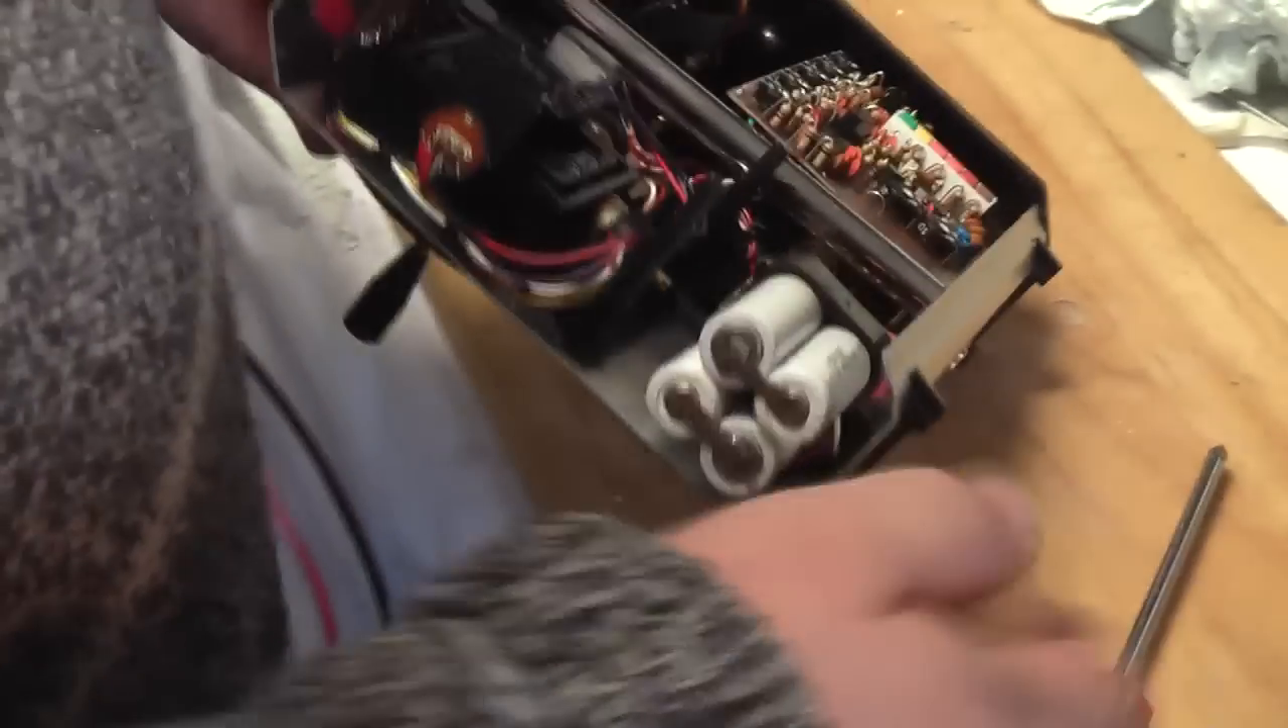We've removed the side. And there you can see the battery pack.